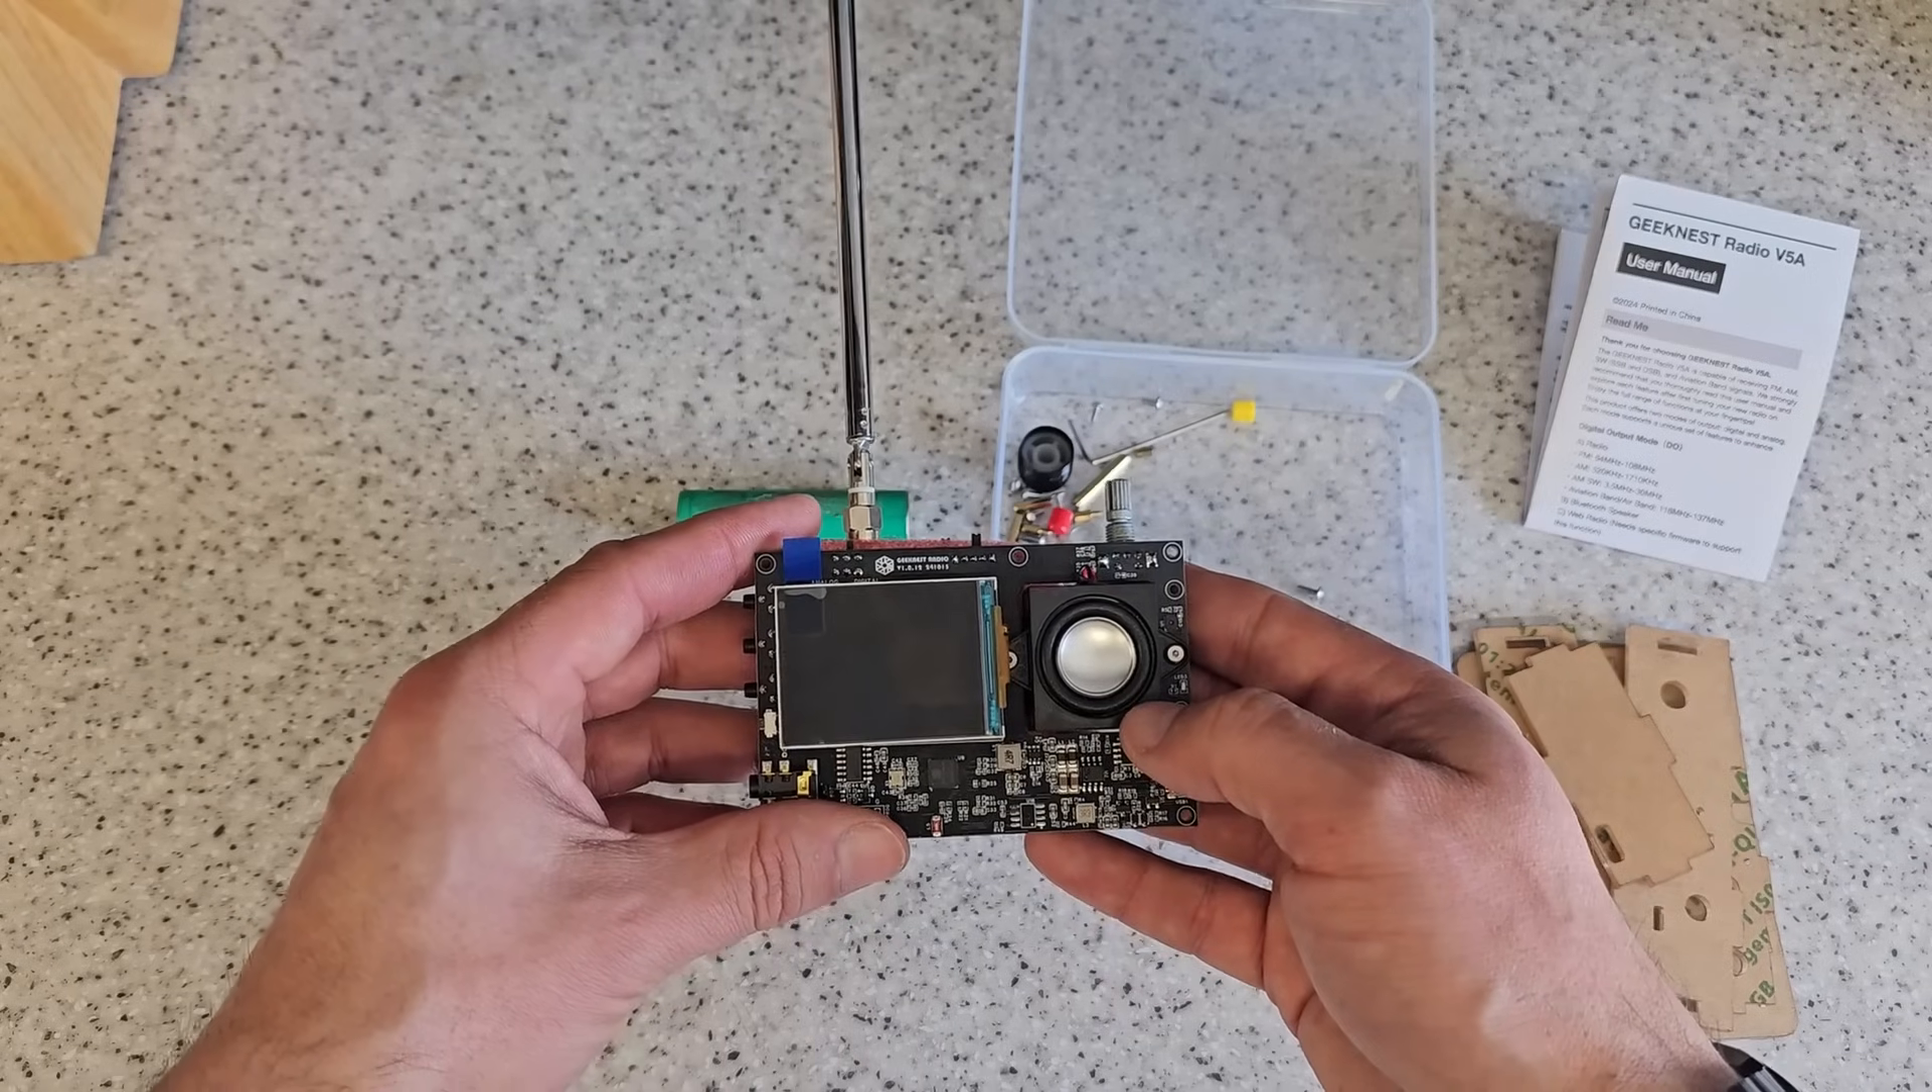The other thing I've done is I've temporarily inserted the speaker and I've temporarily inserted the display.